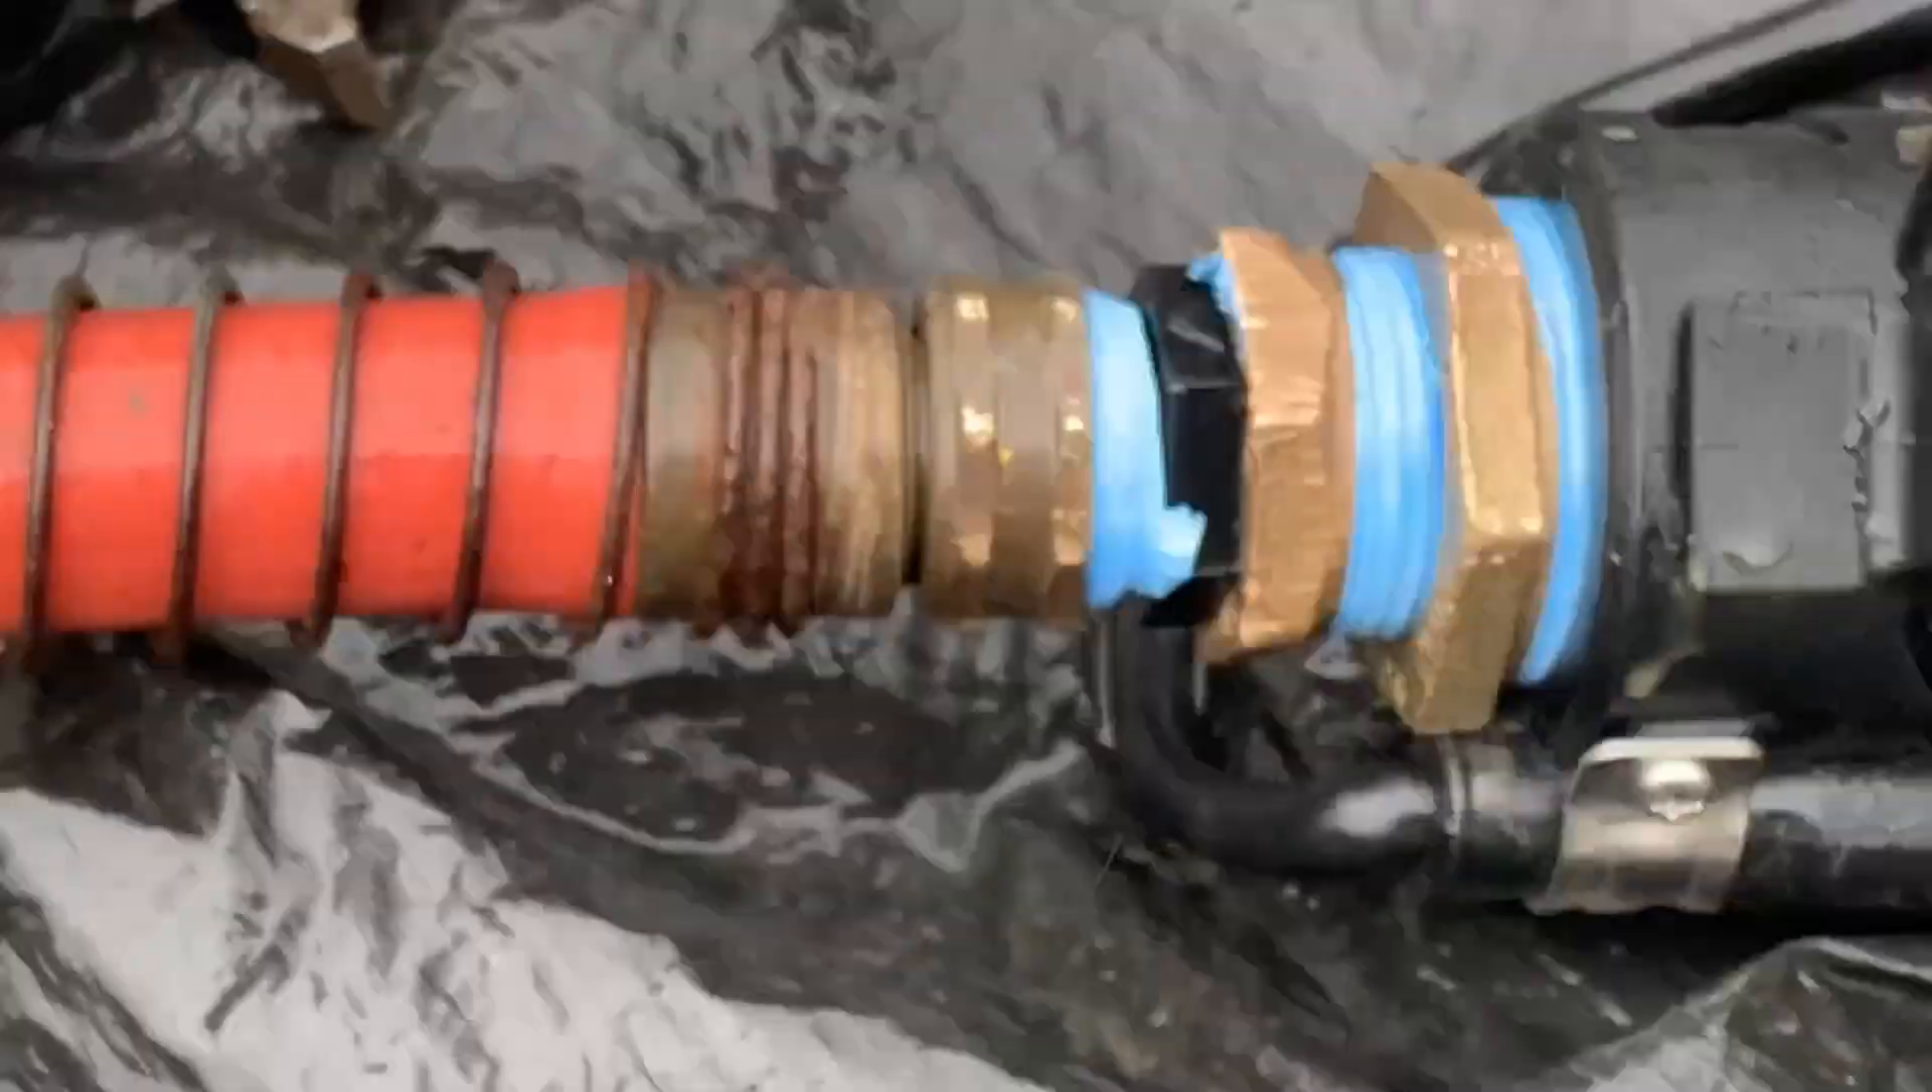I got the hose hooked up.